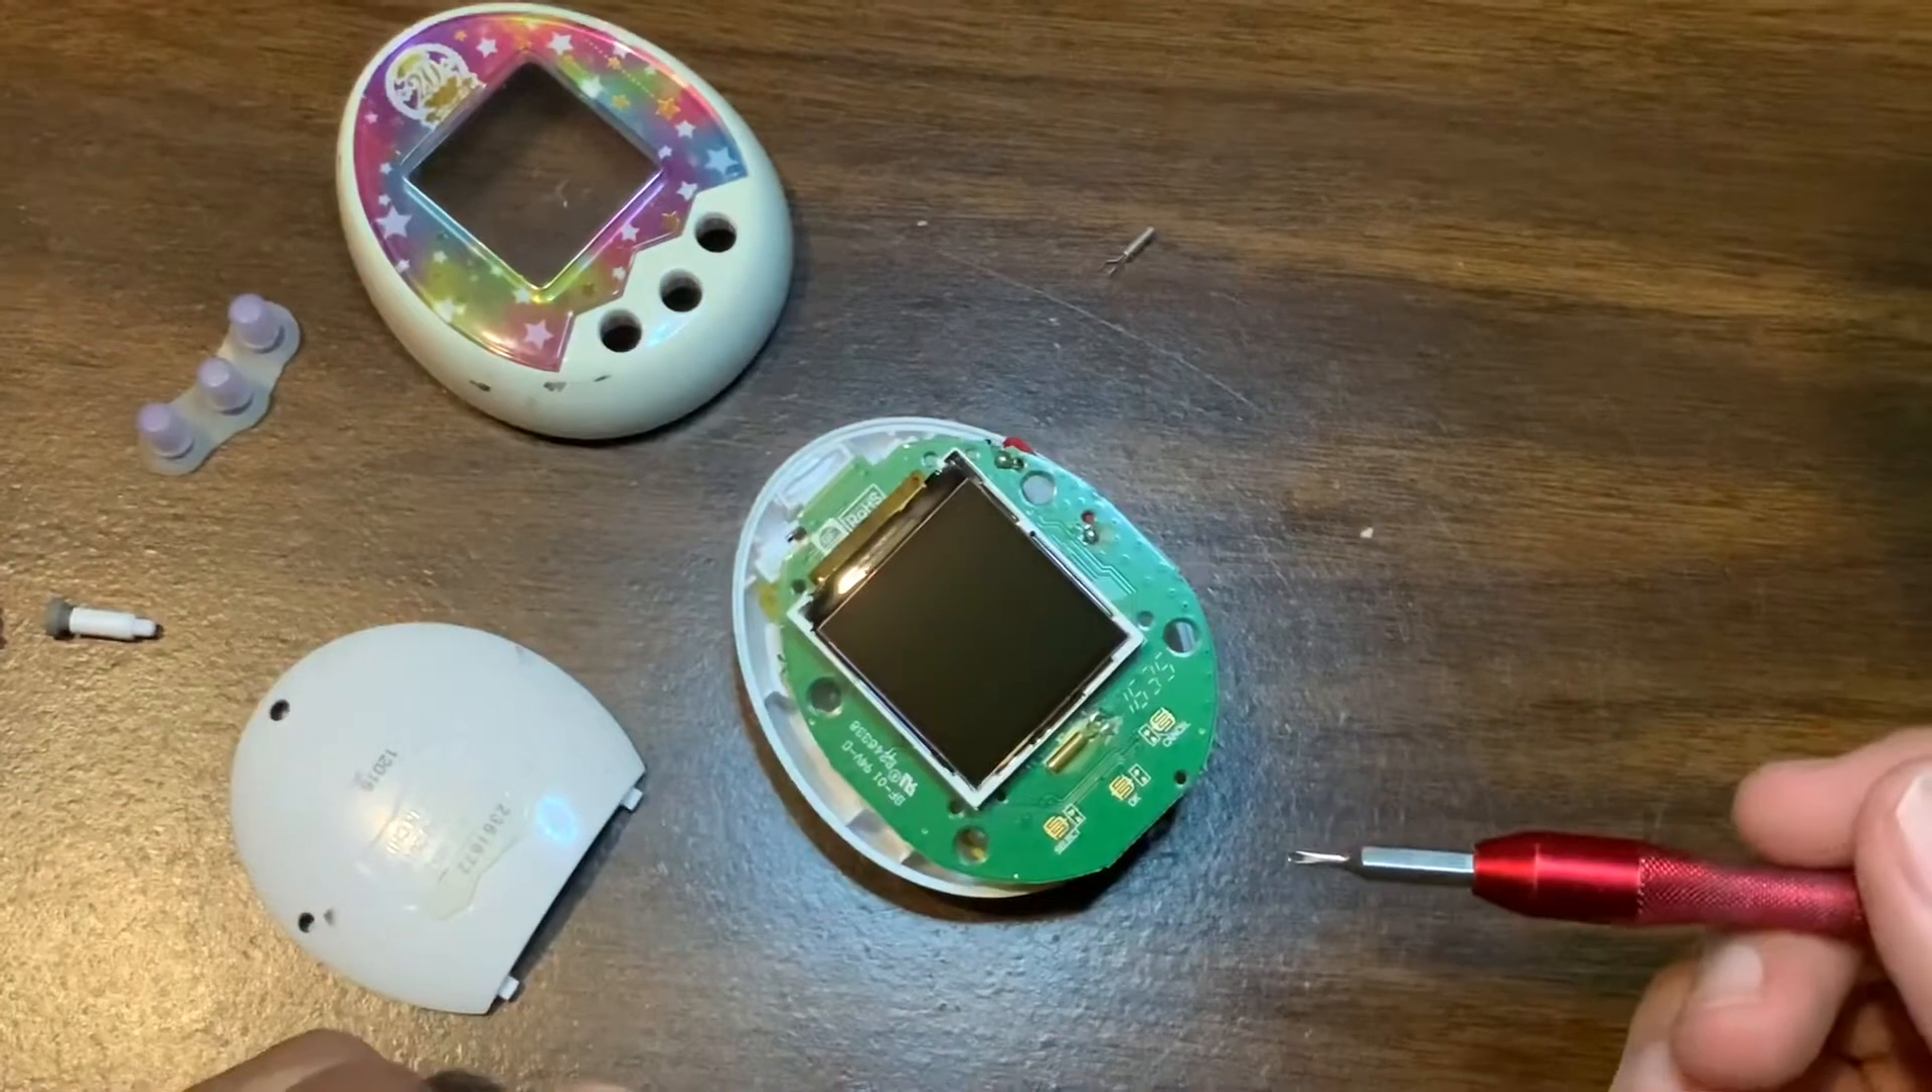I've already taken off the shell with the screwdriver.